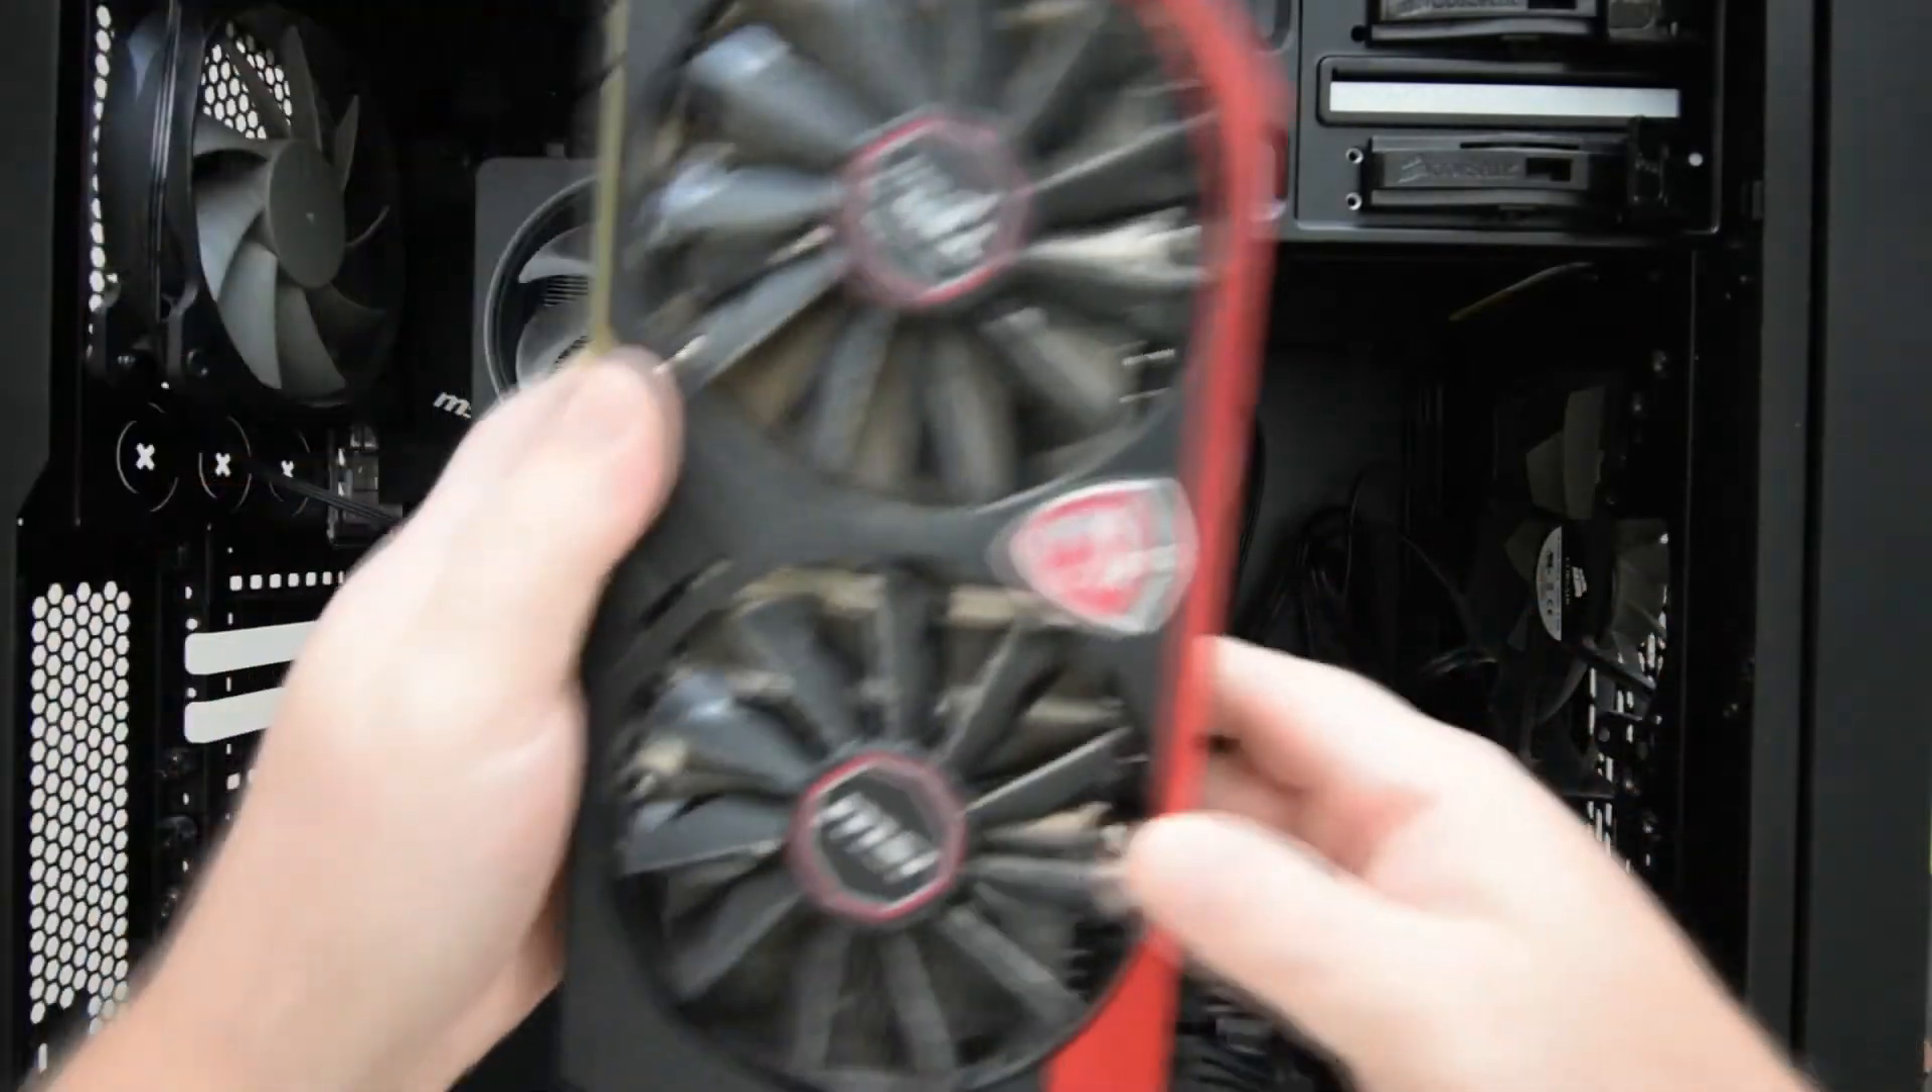So that's the graphics card out so we just pop that down for a second out of the way.